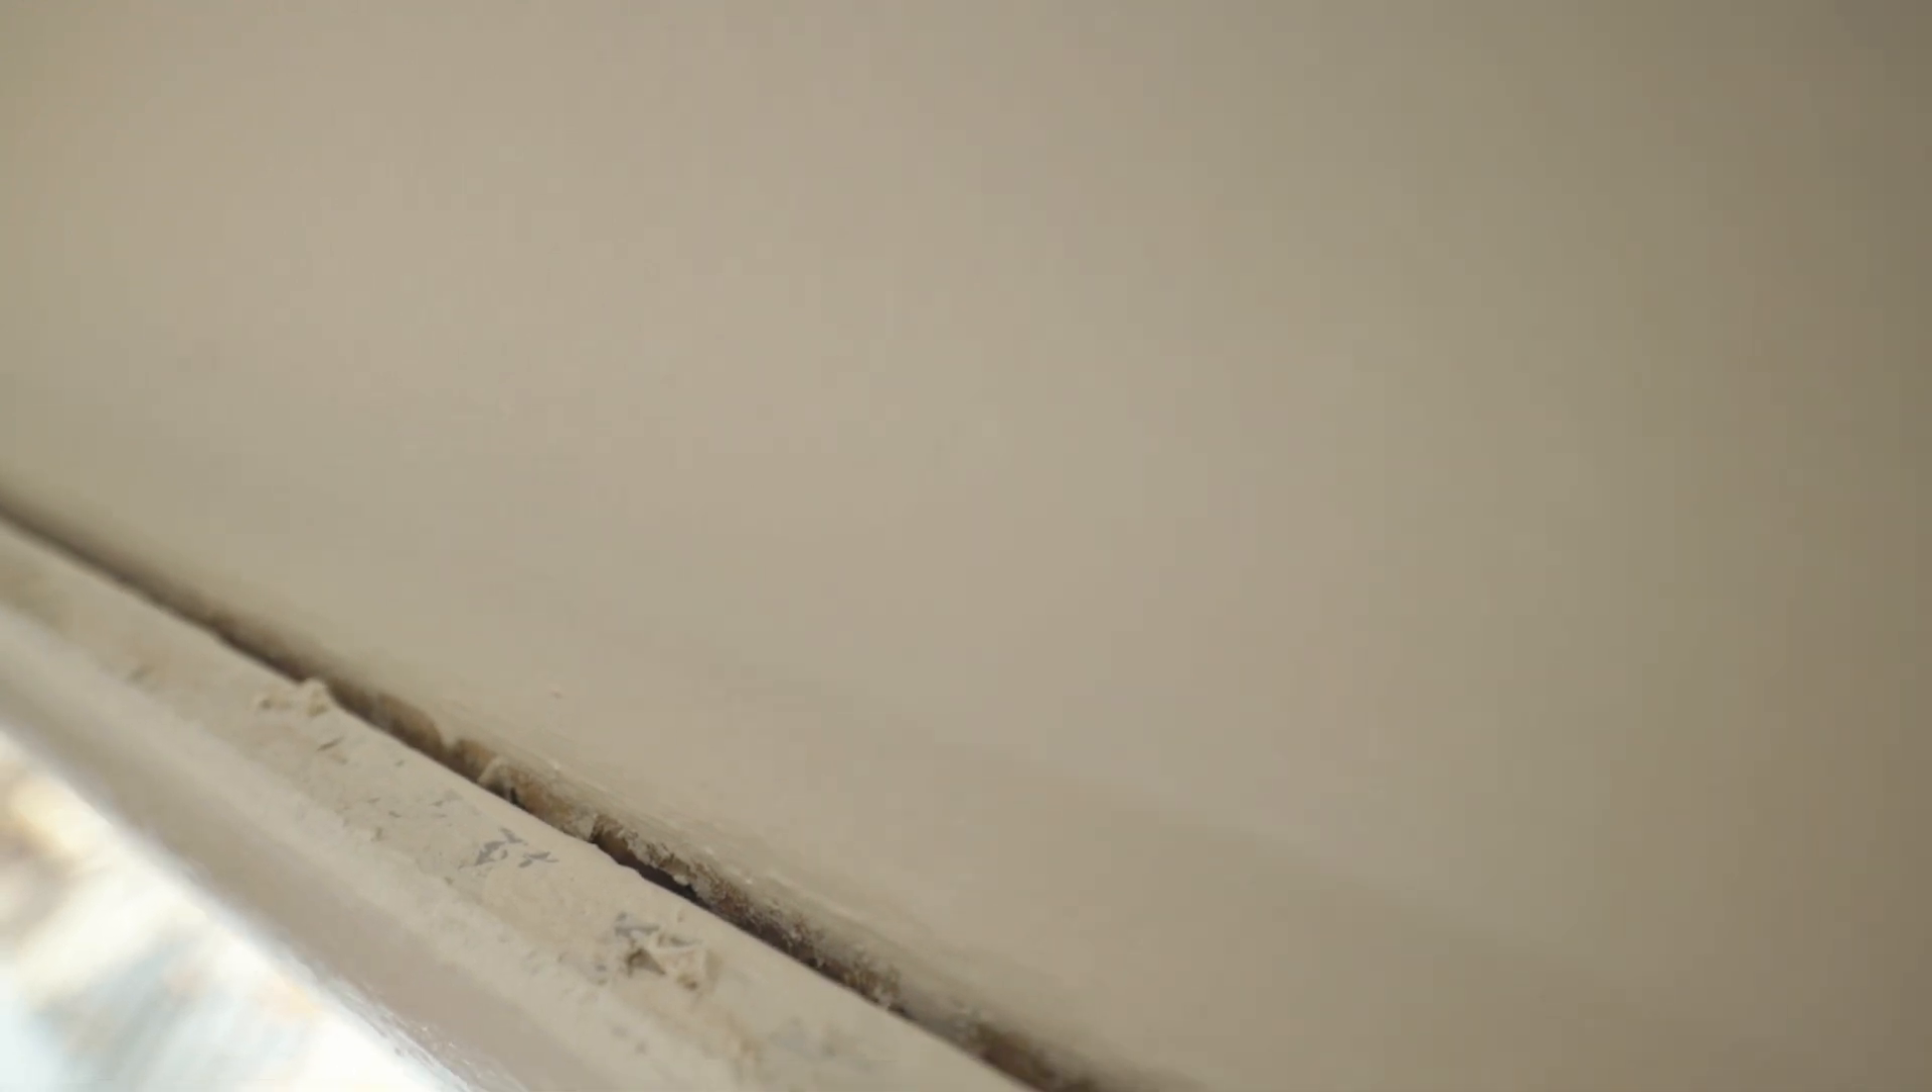But there's a big gap right here between the molding and the wall where you can feel cold air seeping into my house.